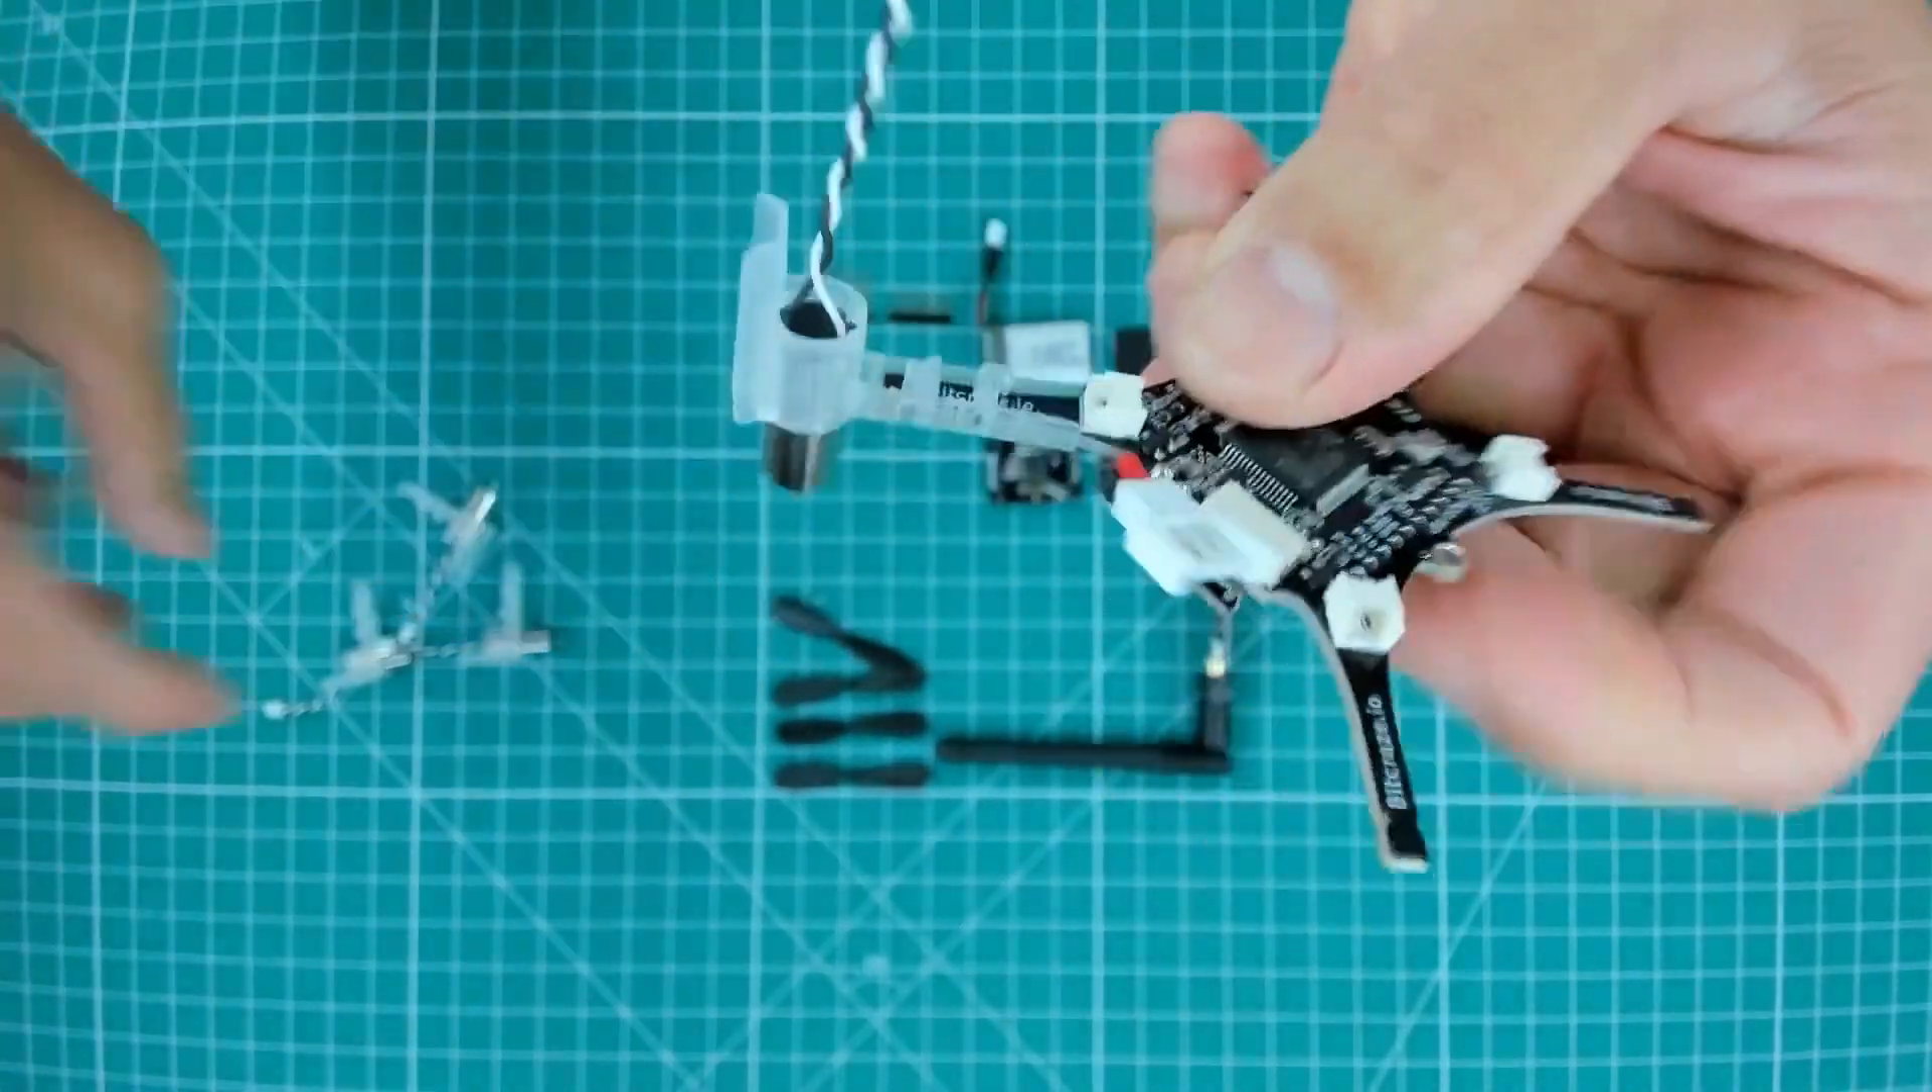Now we have one of the motor mounts installed all the way onto the arm.